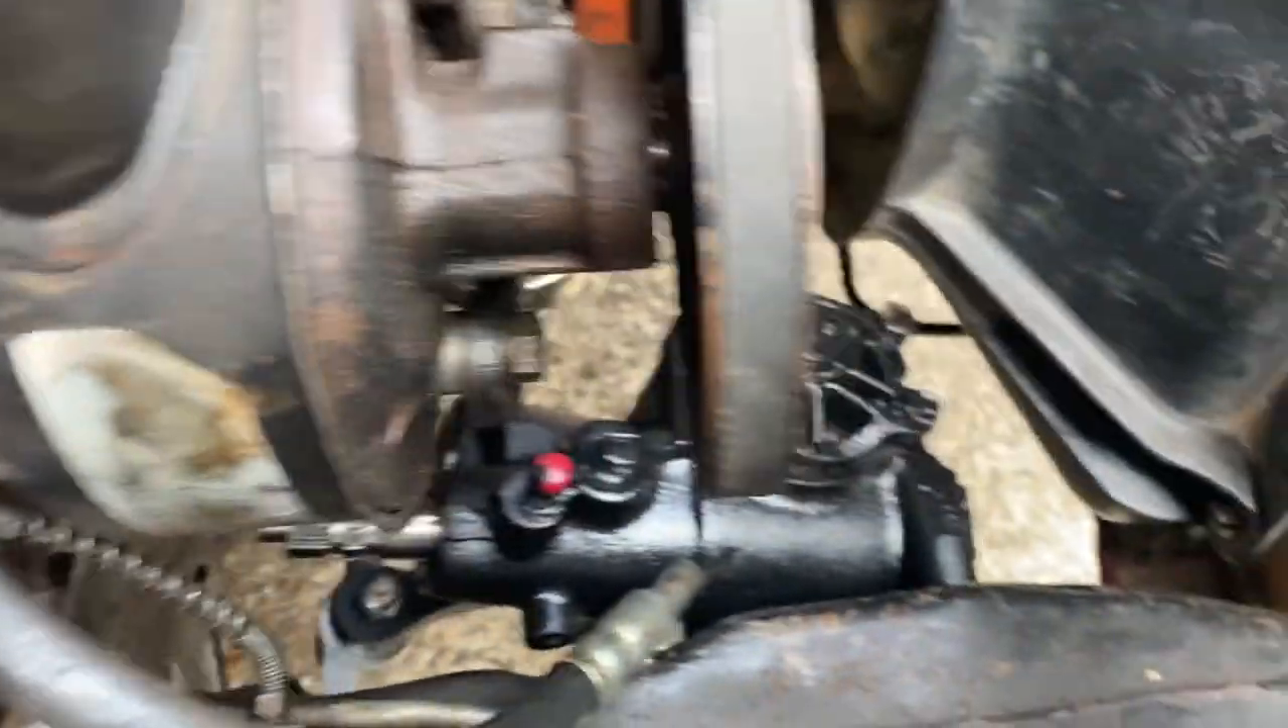Okay, so that's the new power steering box down there. I haven't actually hooked it up to any hoses or anything.